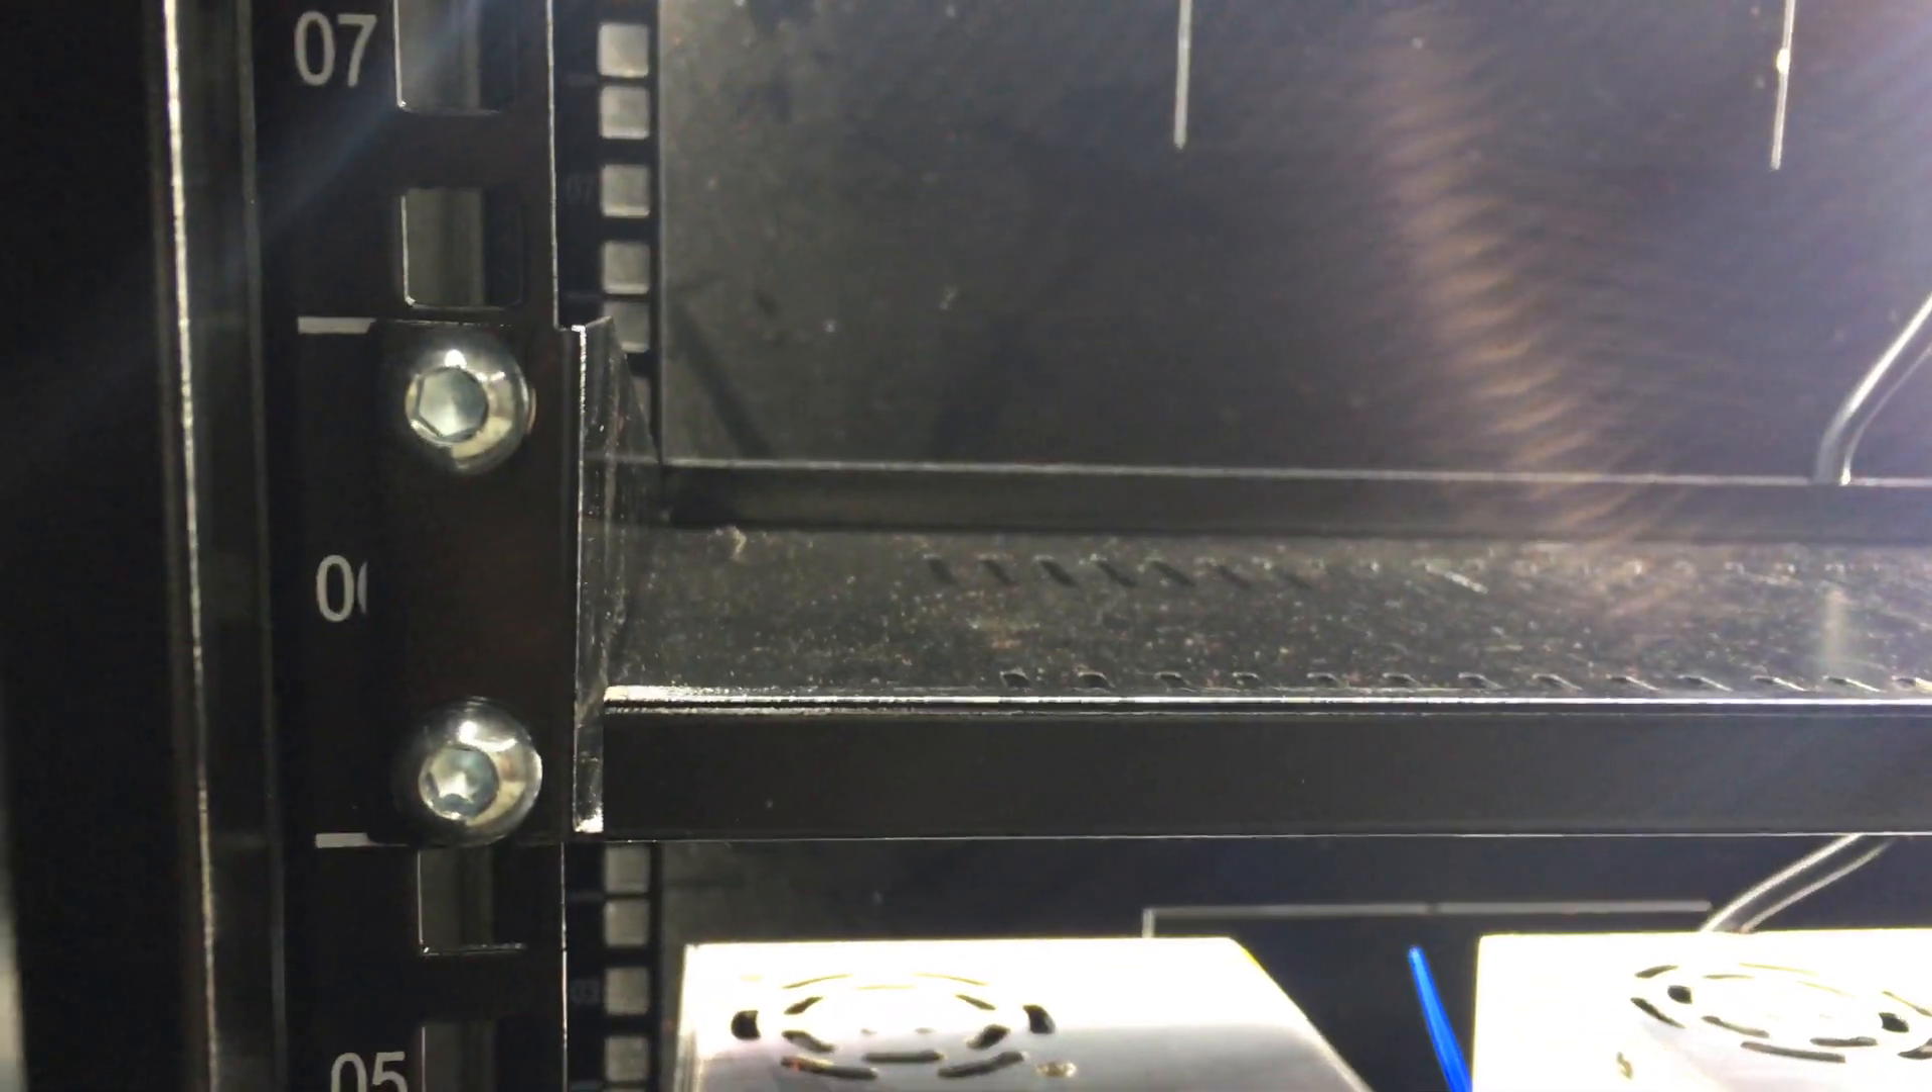Shelf attached to bay number six is installed.